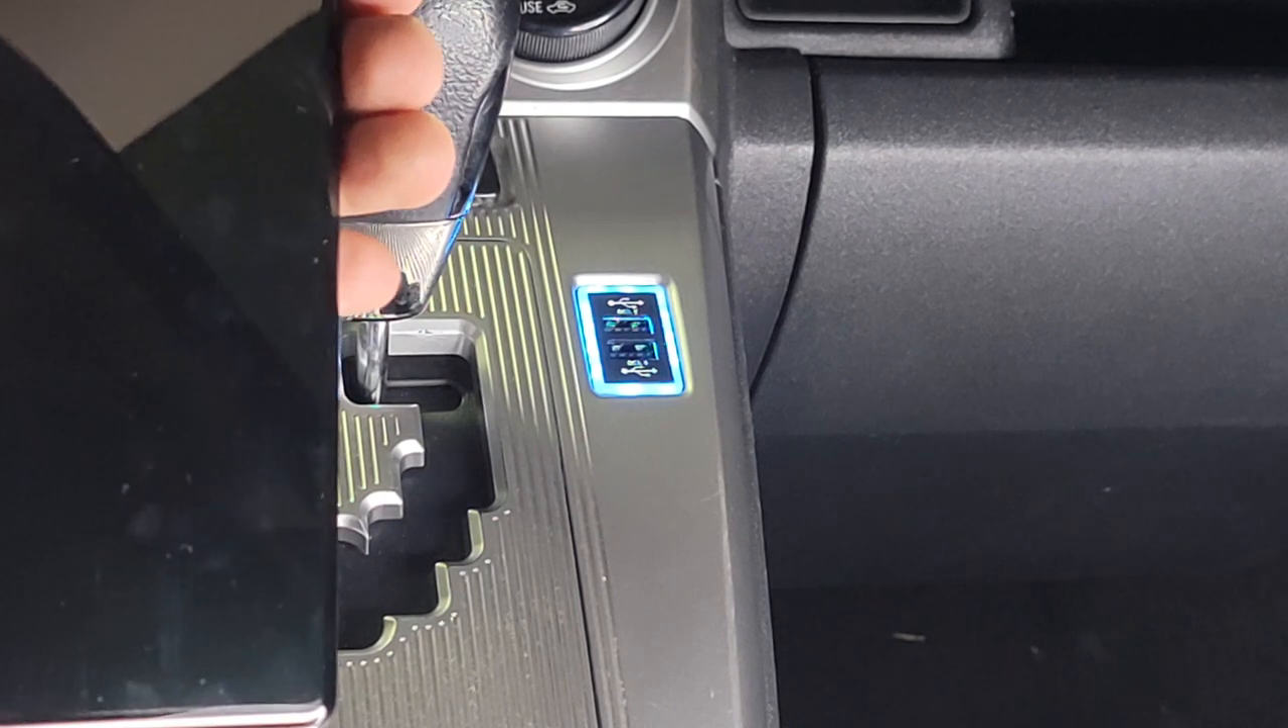We've installed a dual USB port in our Gen 2 Scion XB.